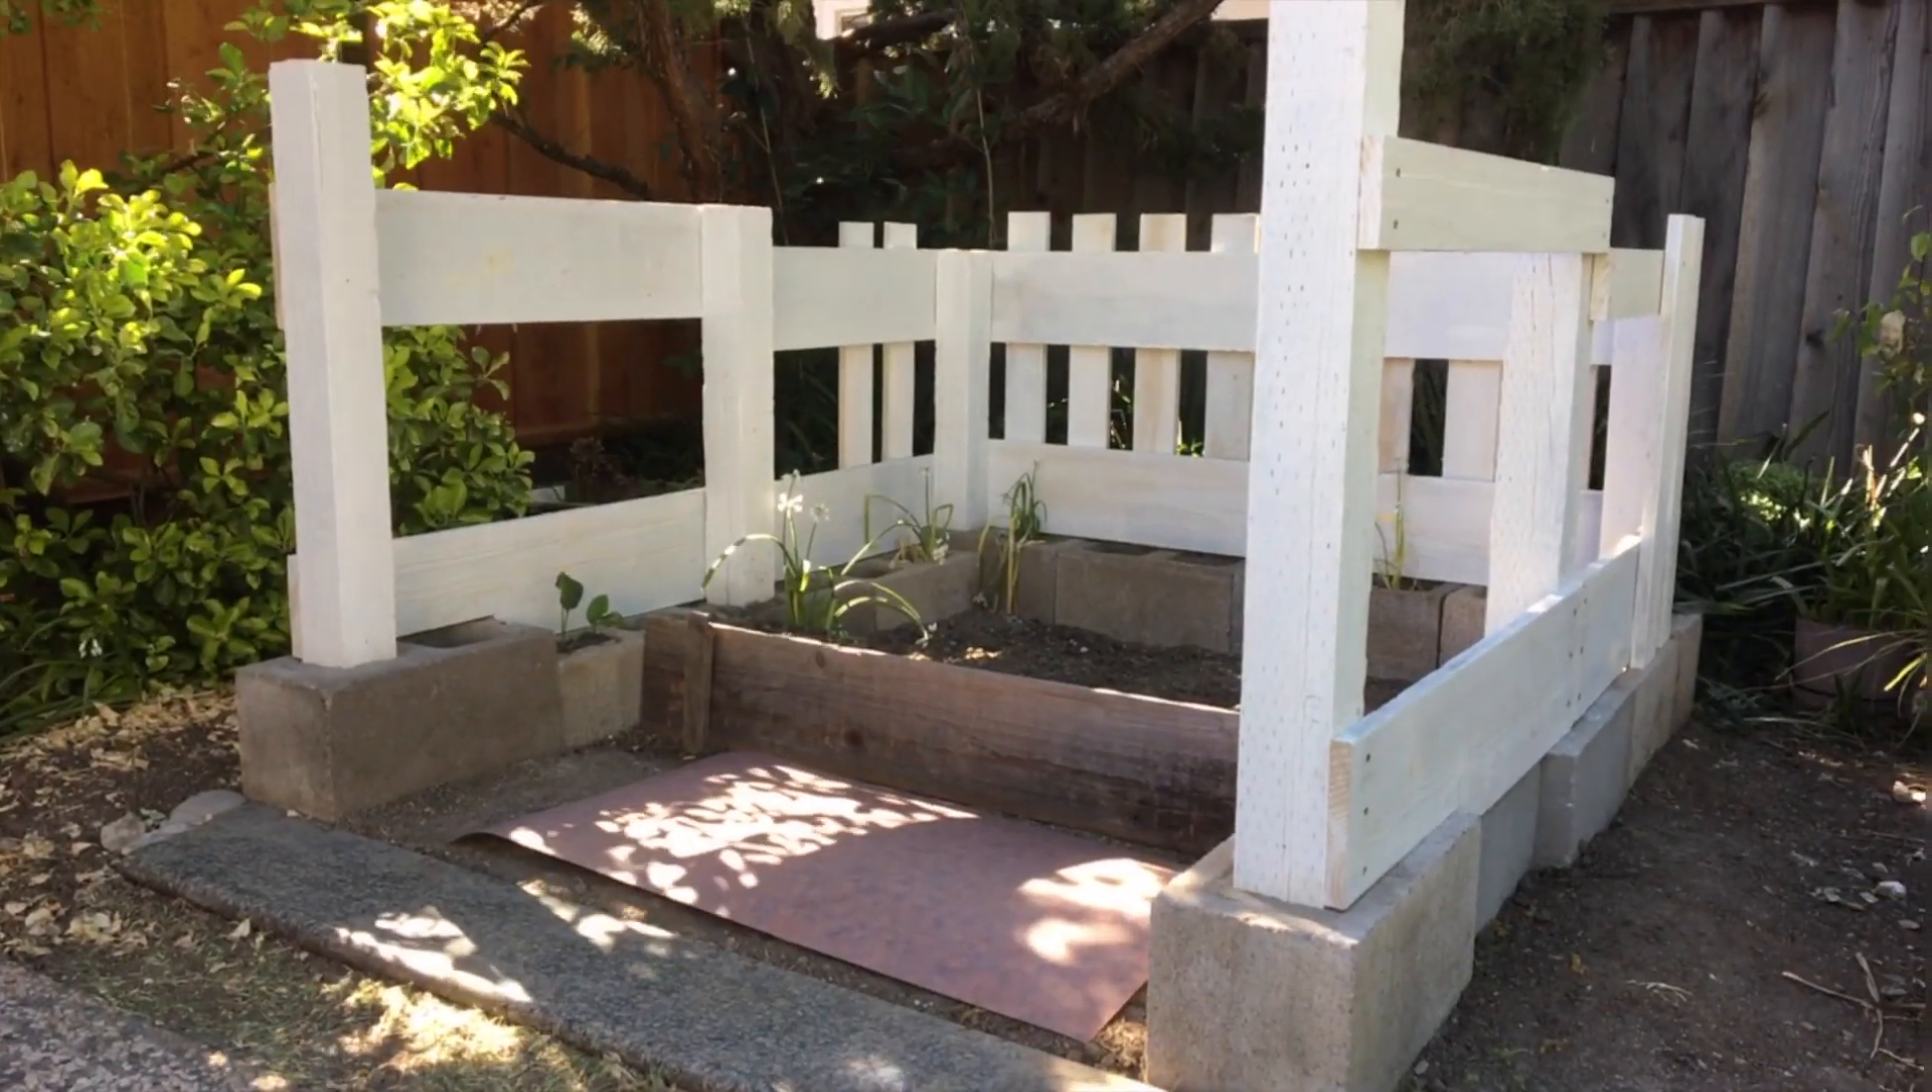All the boards are carefully measured and in position.